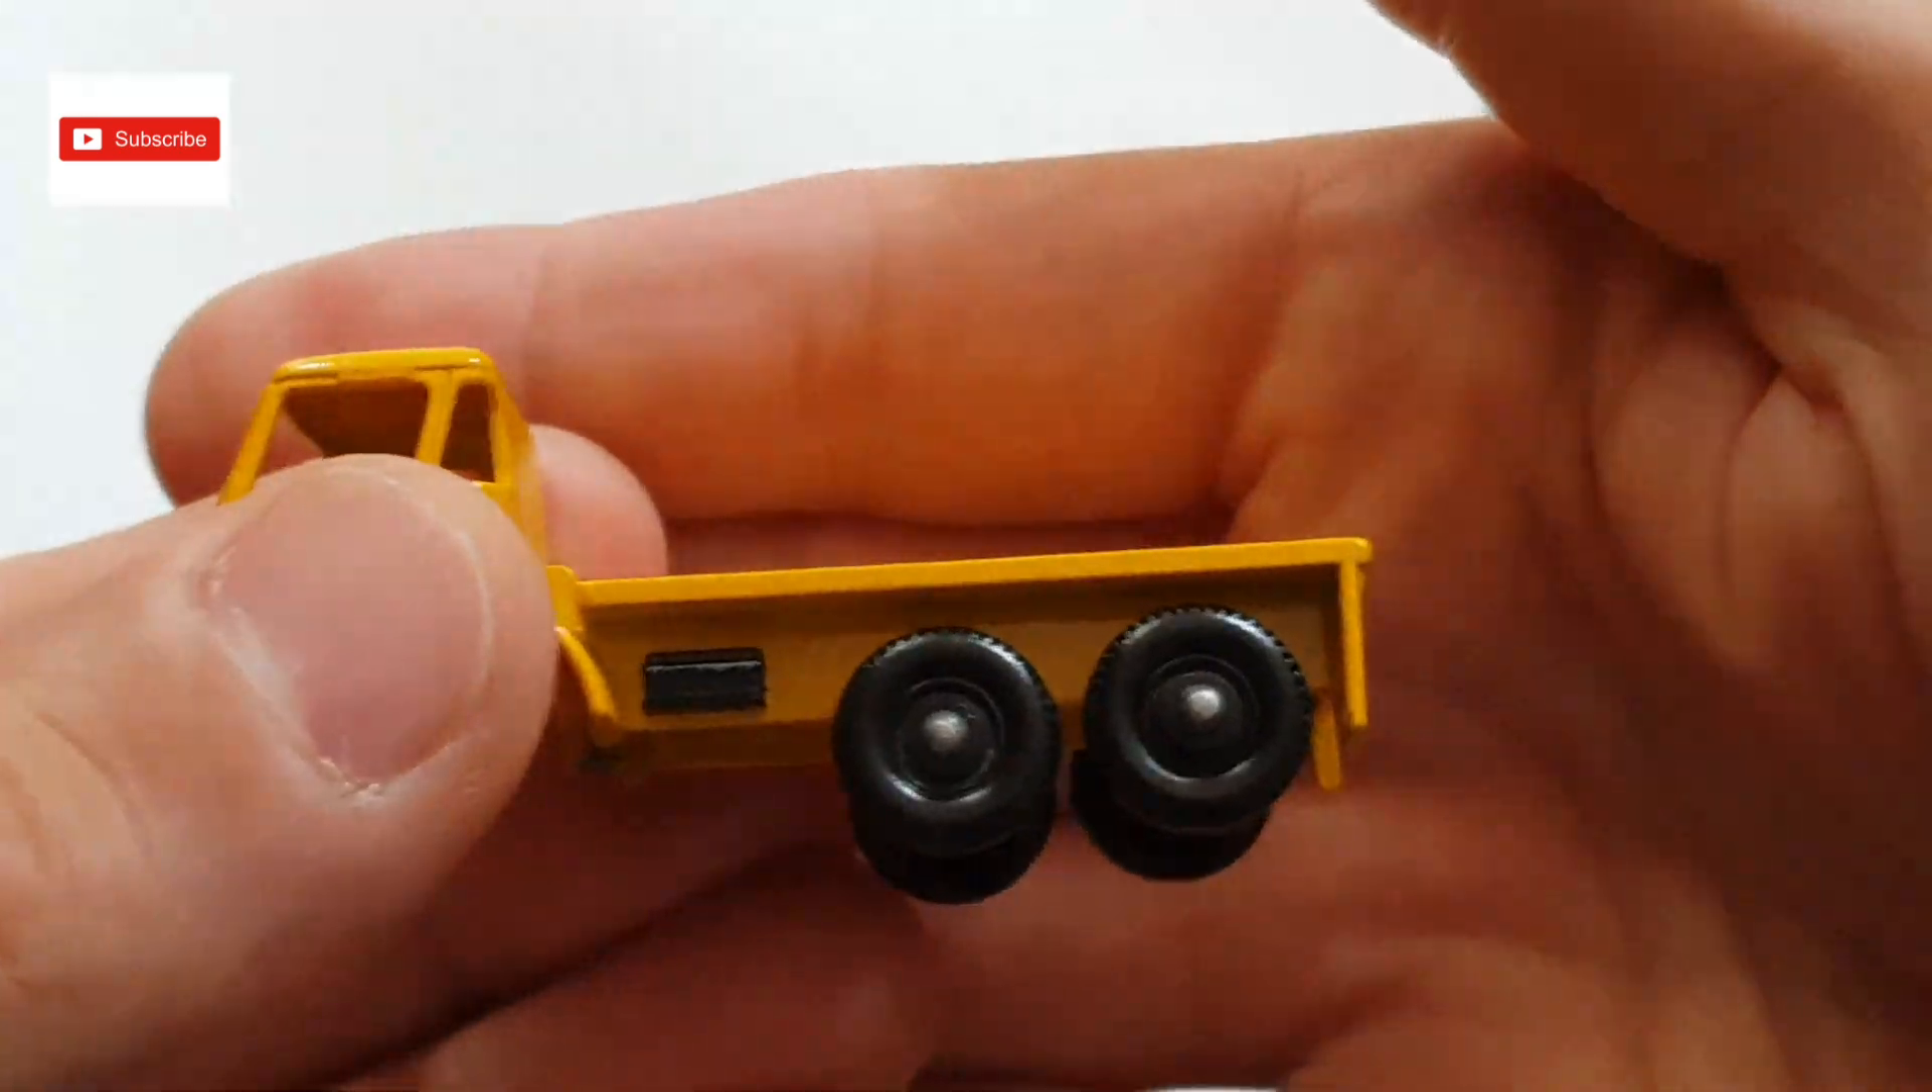So, I have got the wheels on.